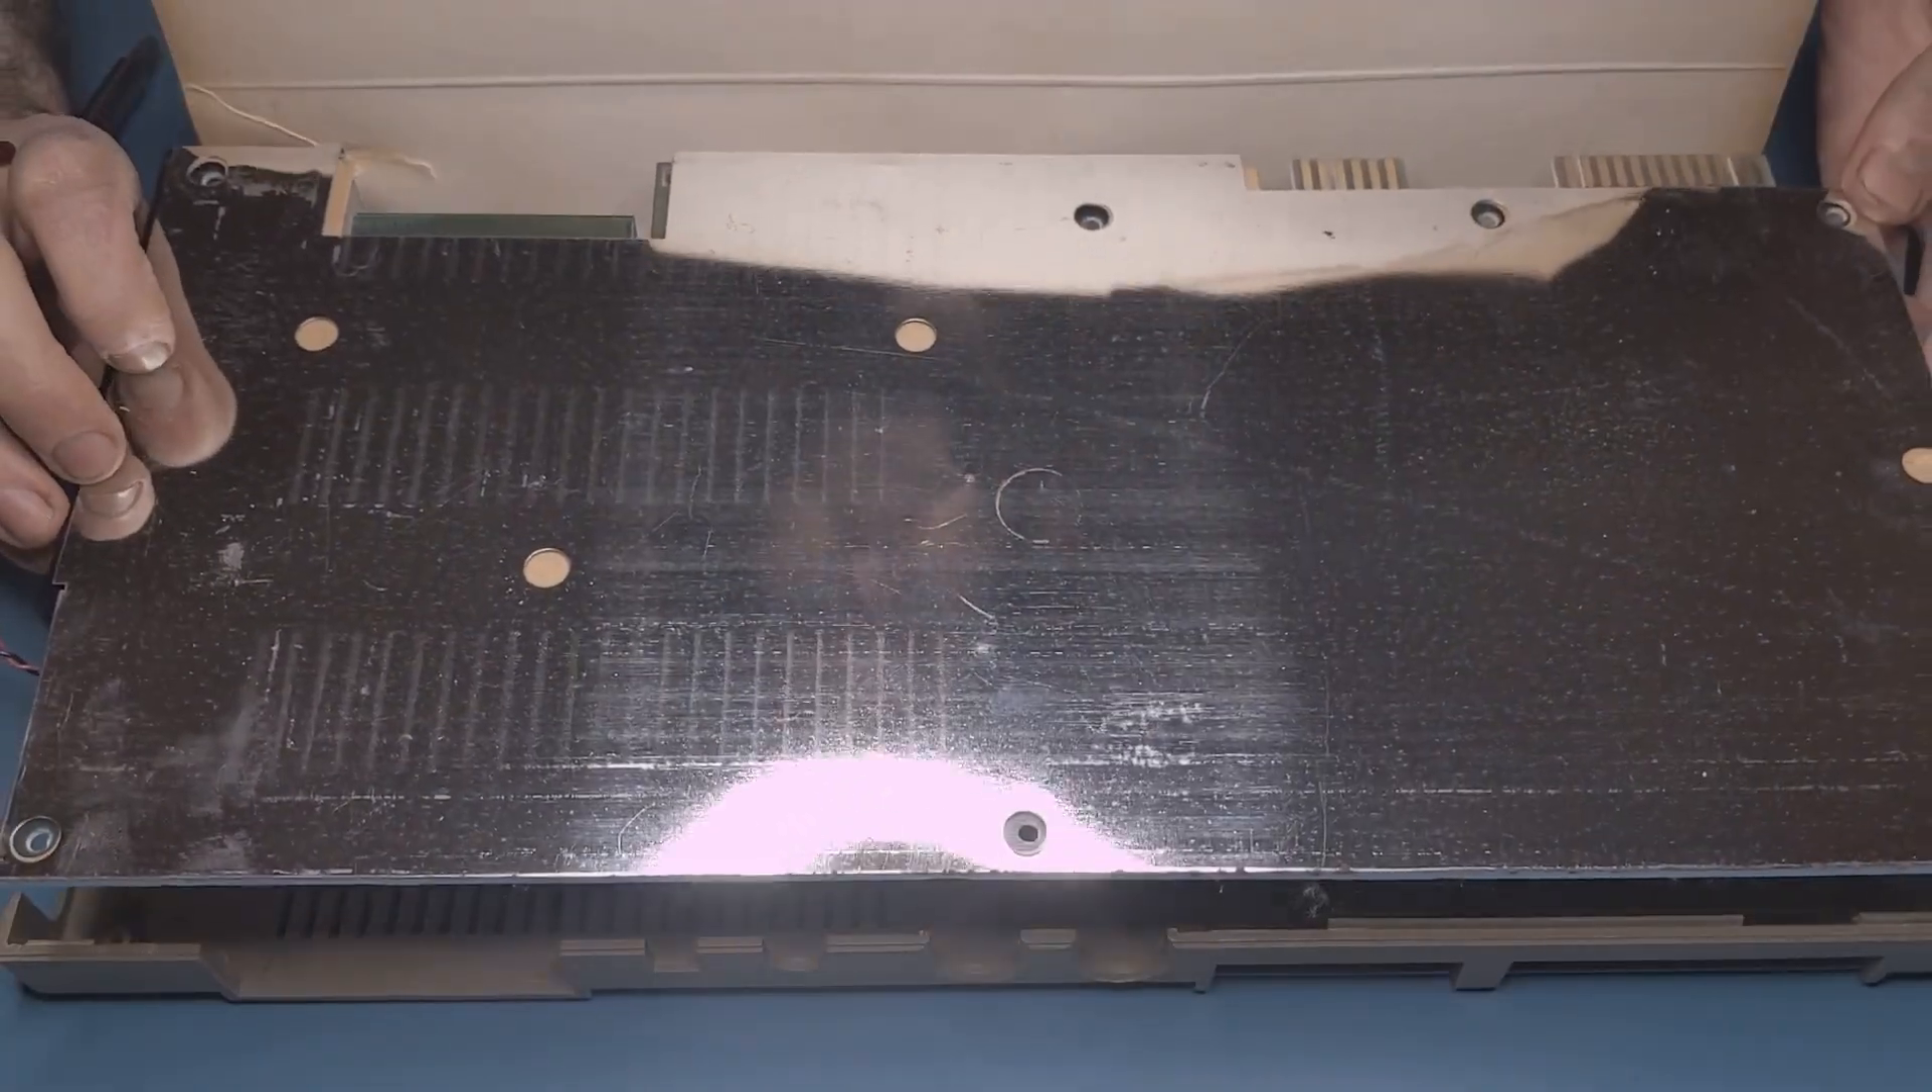But there's still a sheet metal RF shield, preventing access to the back of the board.